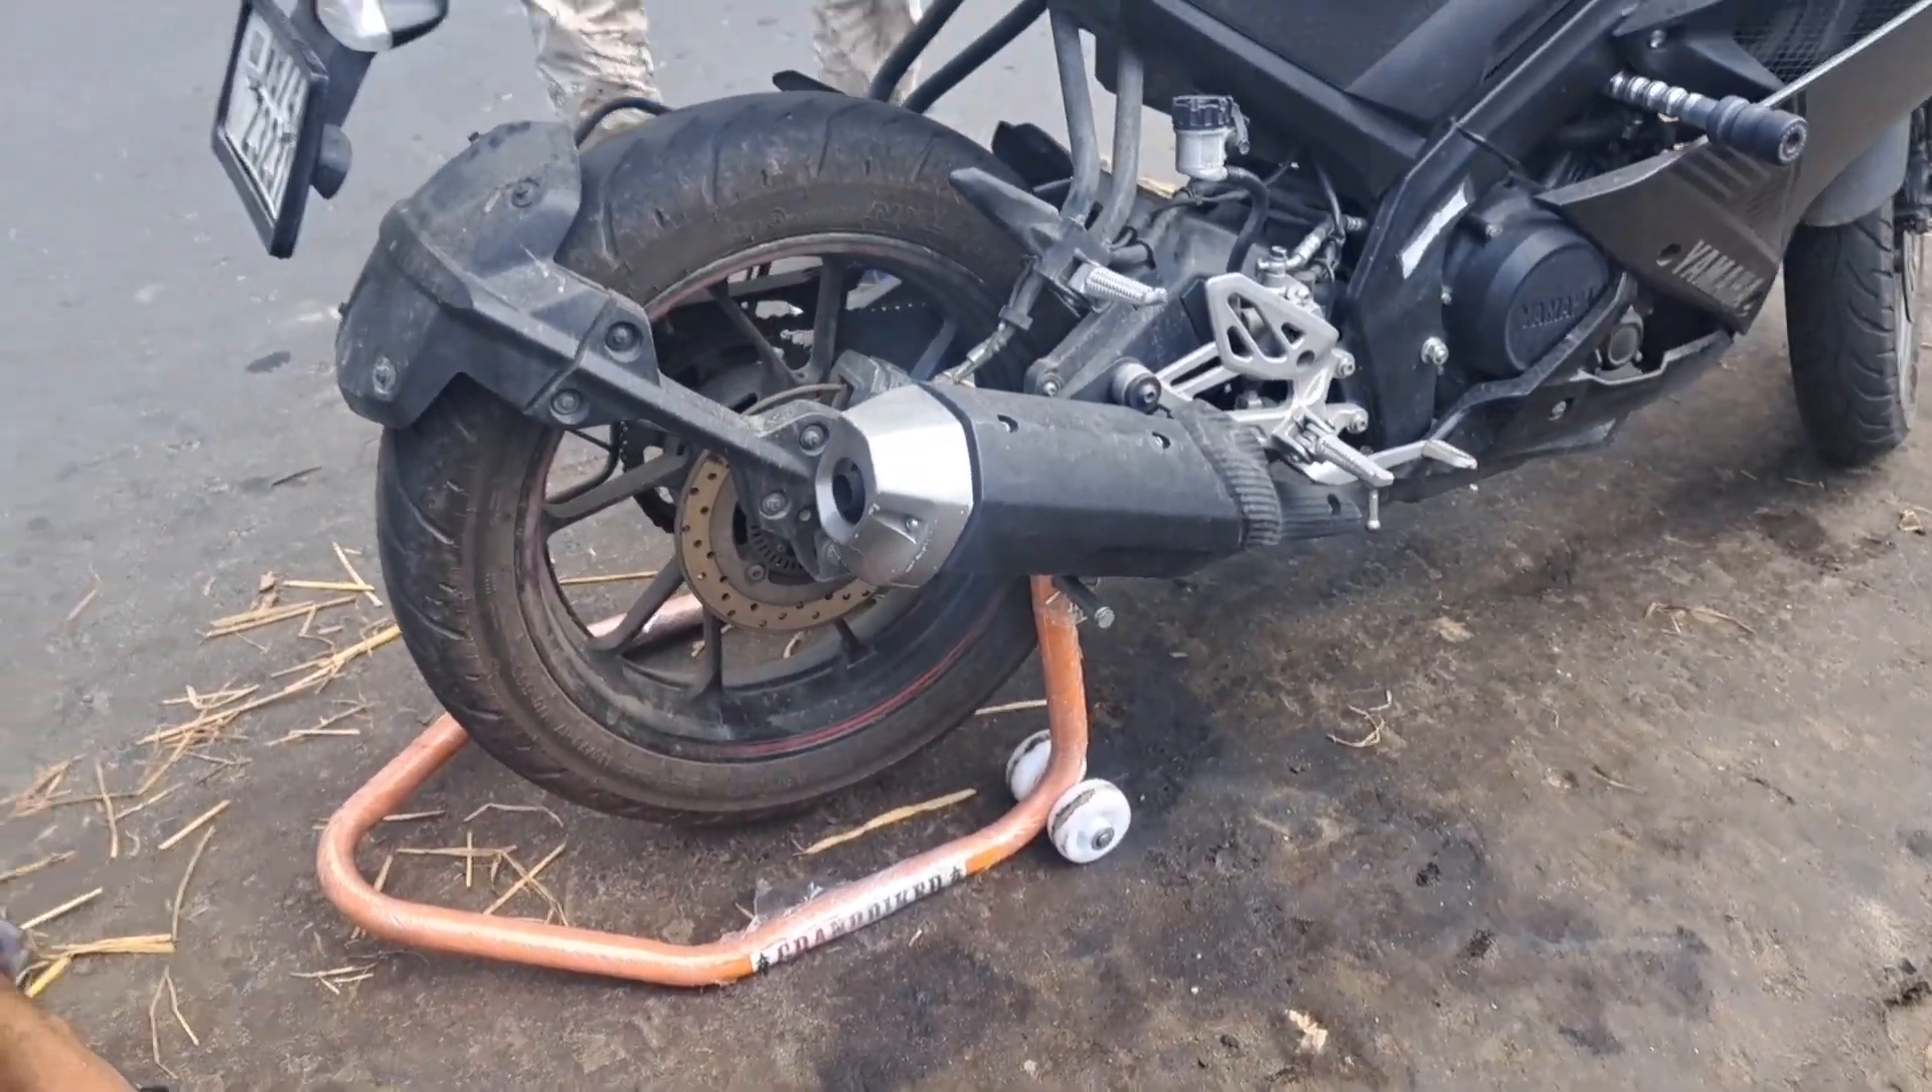फाइनली गईस देखिए हमारा जो स्टैंड है यह फाइनली लग चुके है।